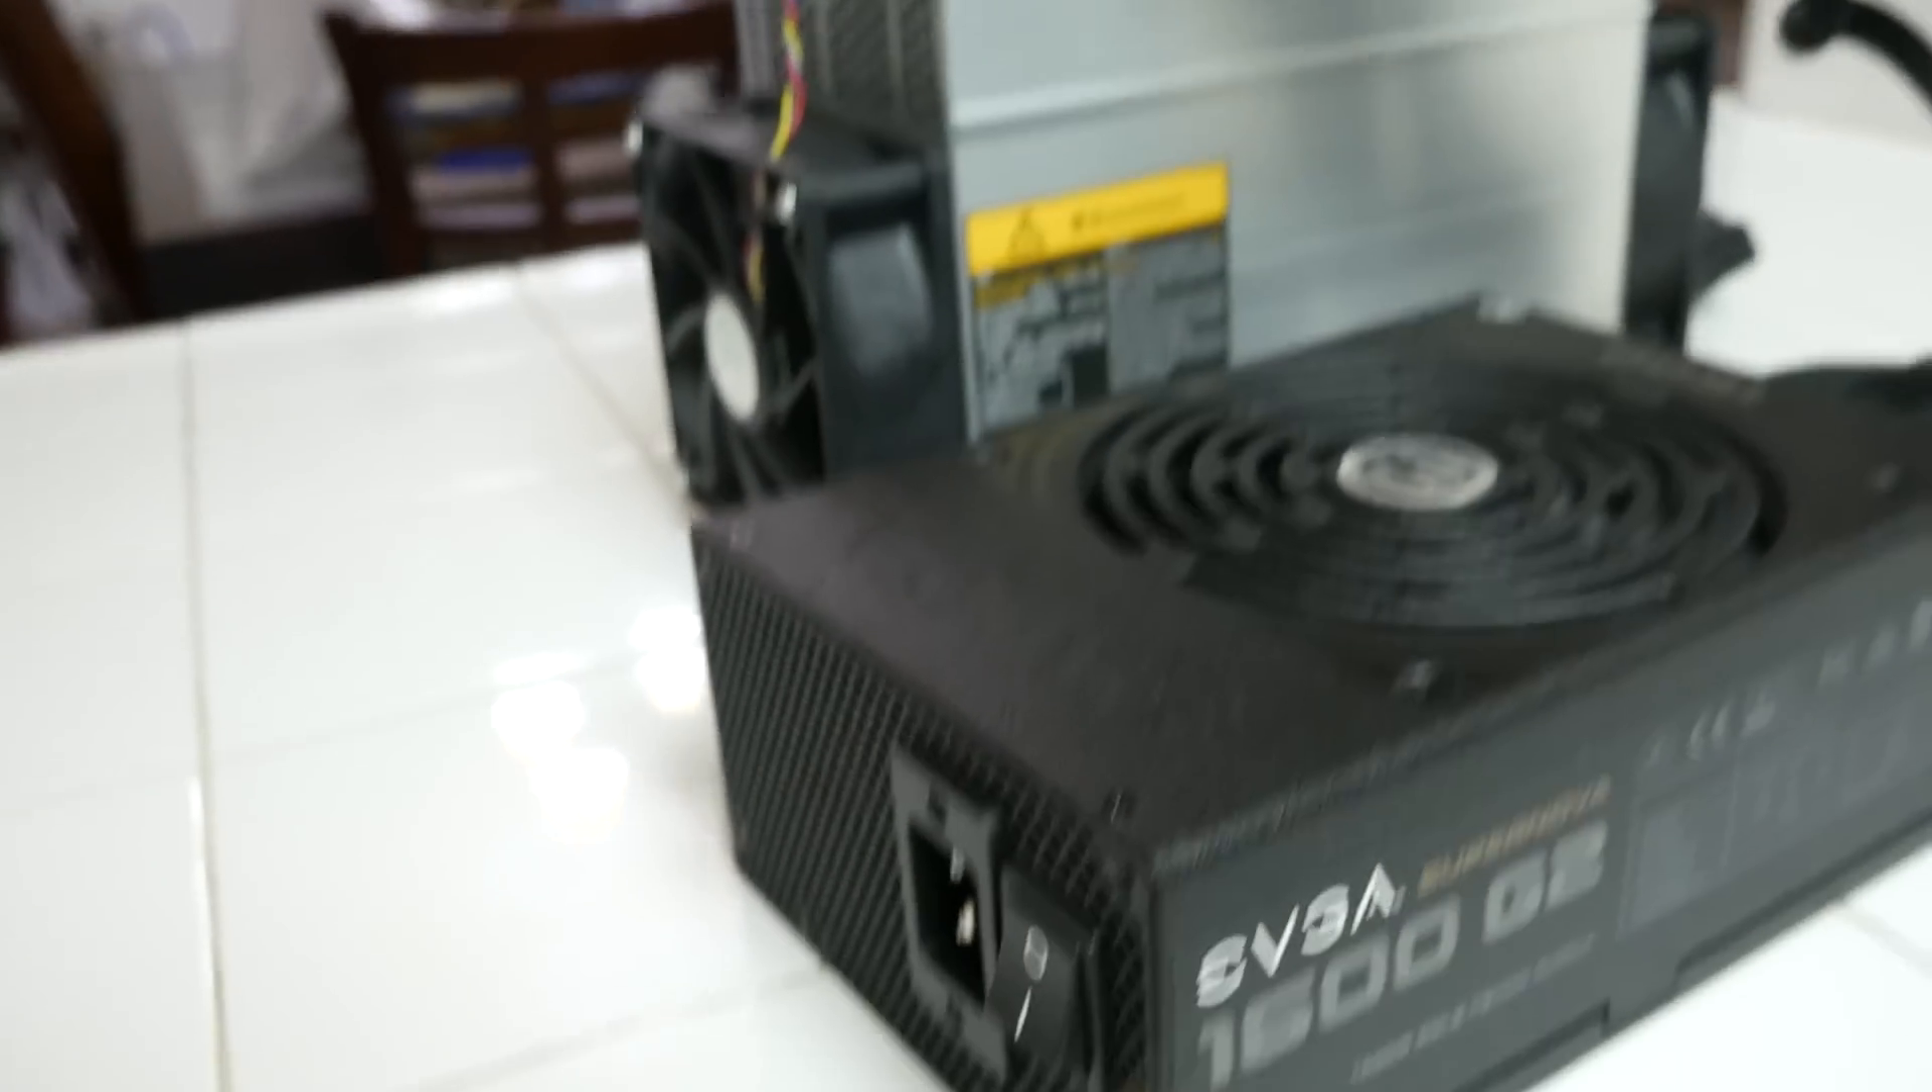And now what we have left to do is plug in the main power to the power supply.